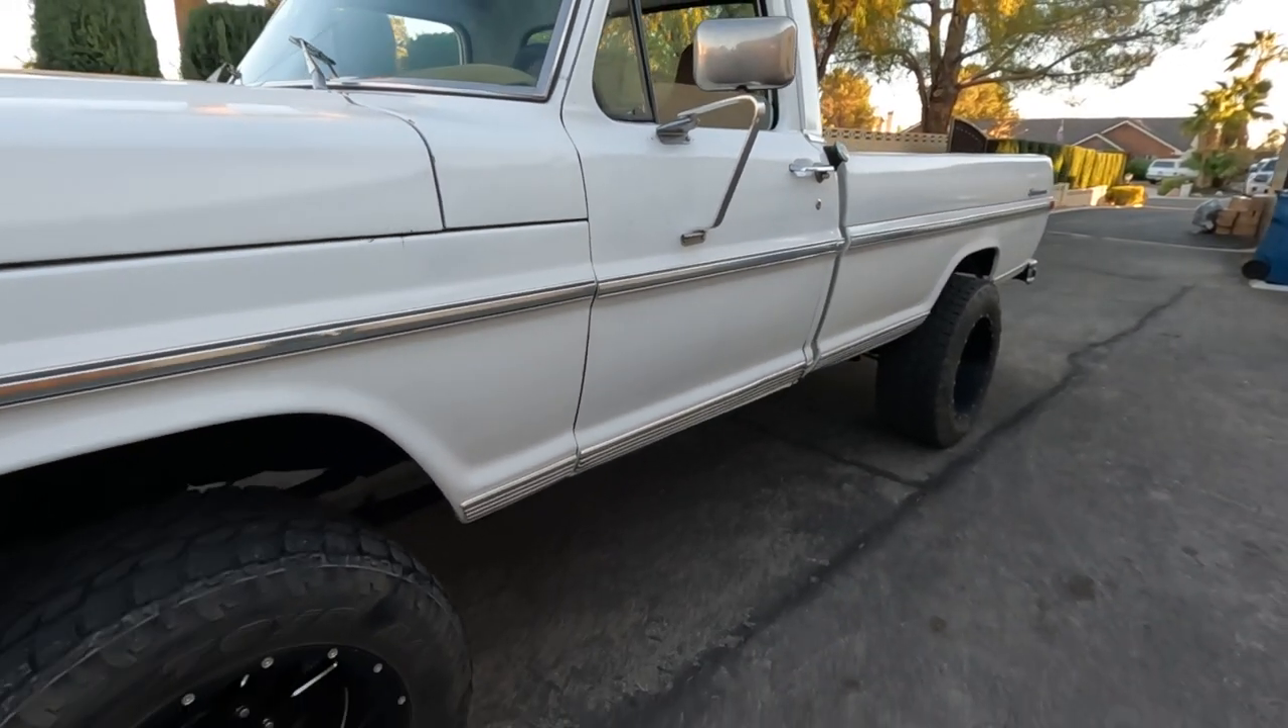Our lower trim is in decent shape it's not in that bad of shape but we are missing the fender well trim.